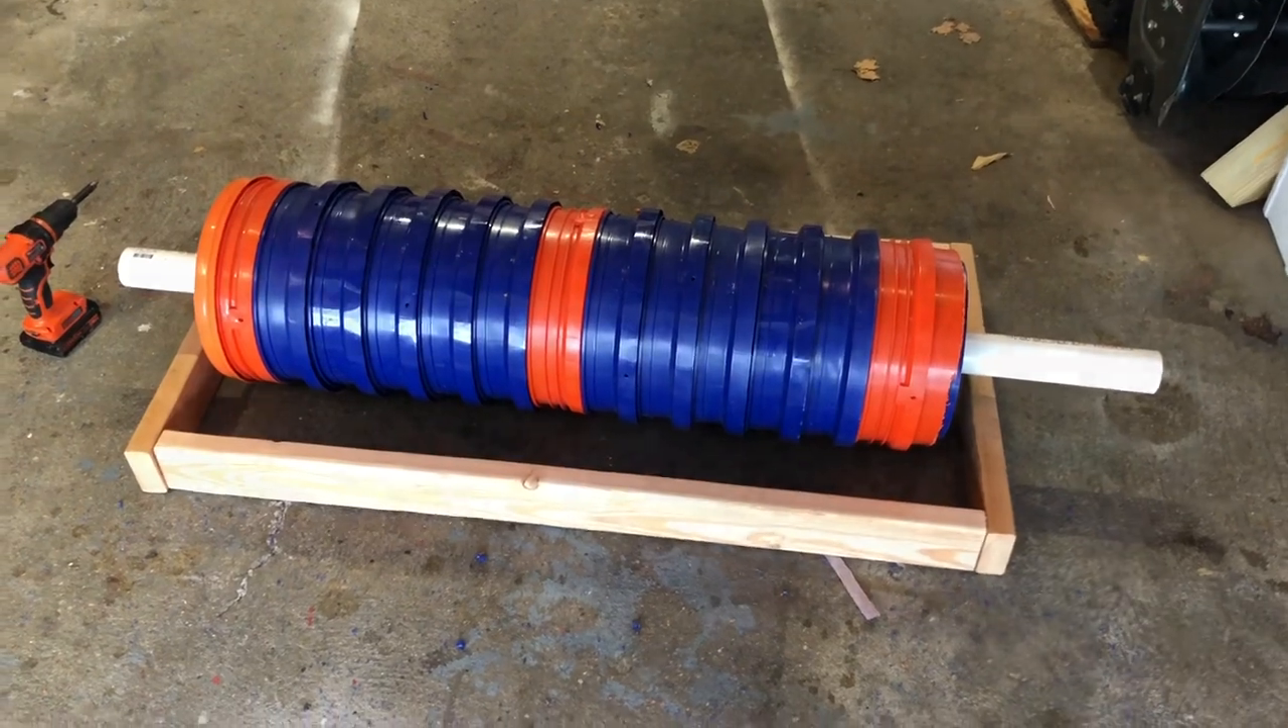The frame is all screwed together.